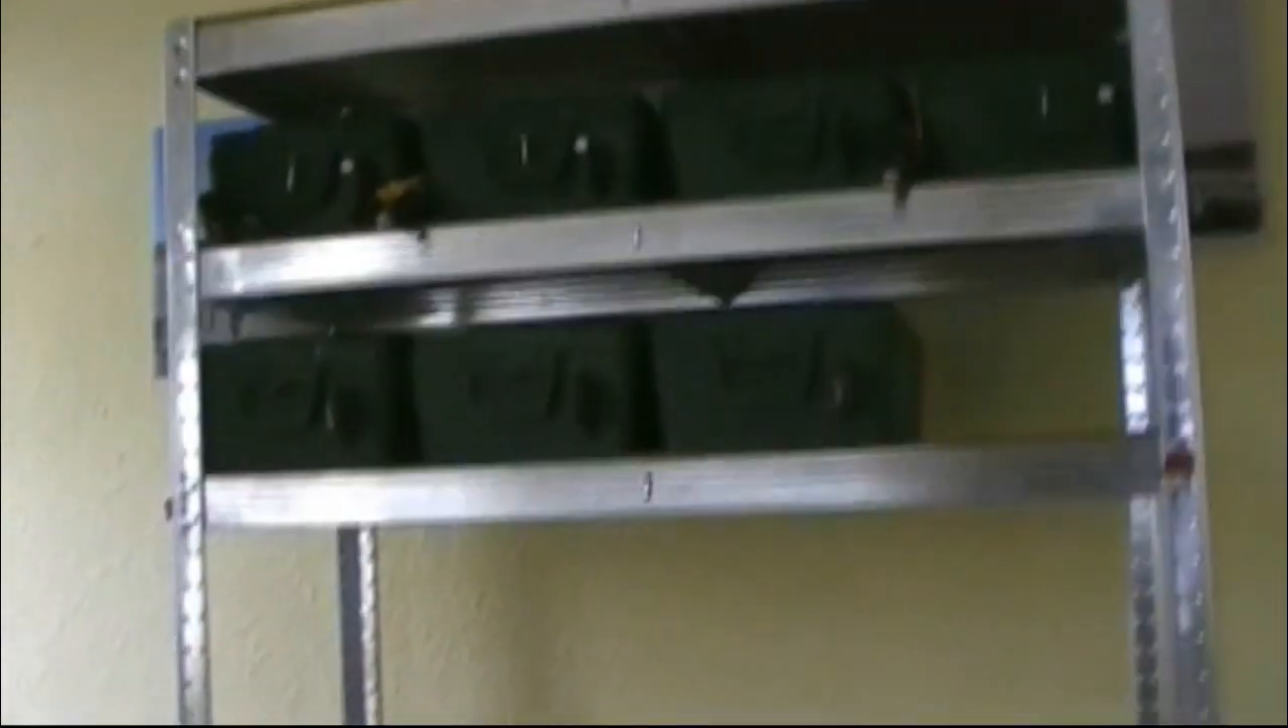As you can see... I now have two shelves in place.